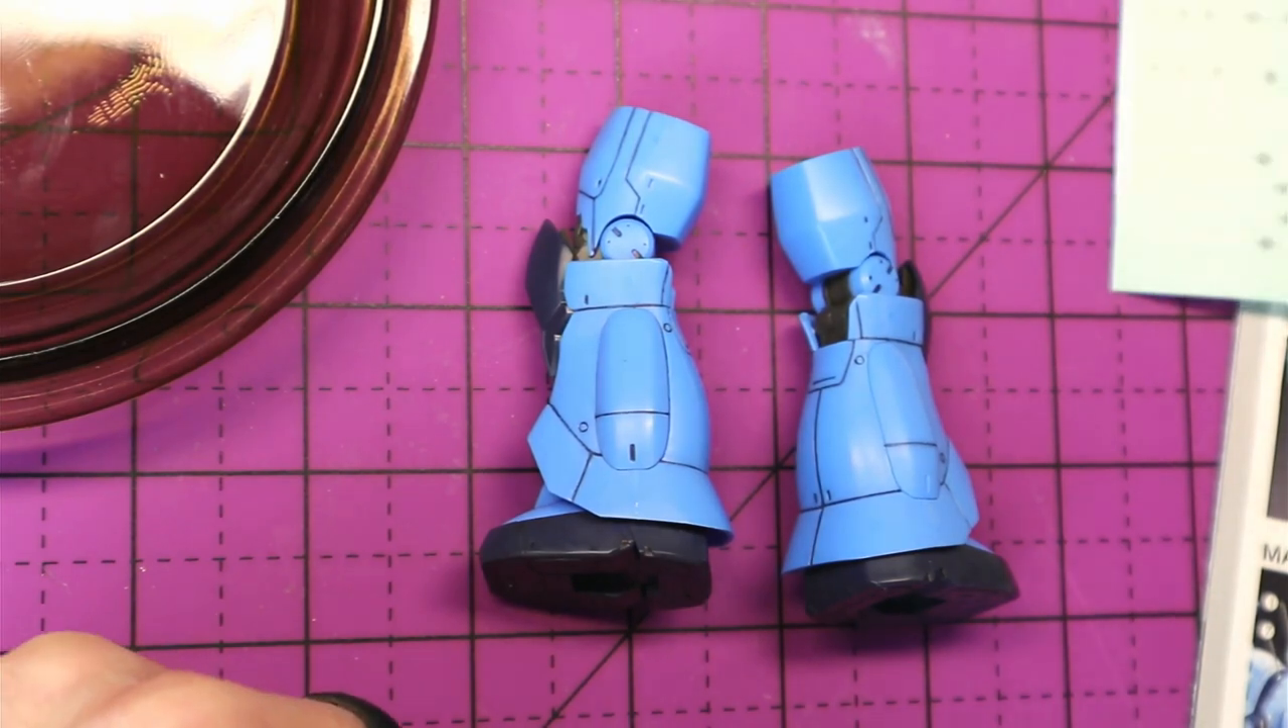All right, now, as you see here, I went ahead and pulled off the legs here.